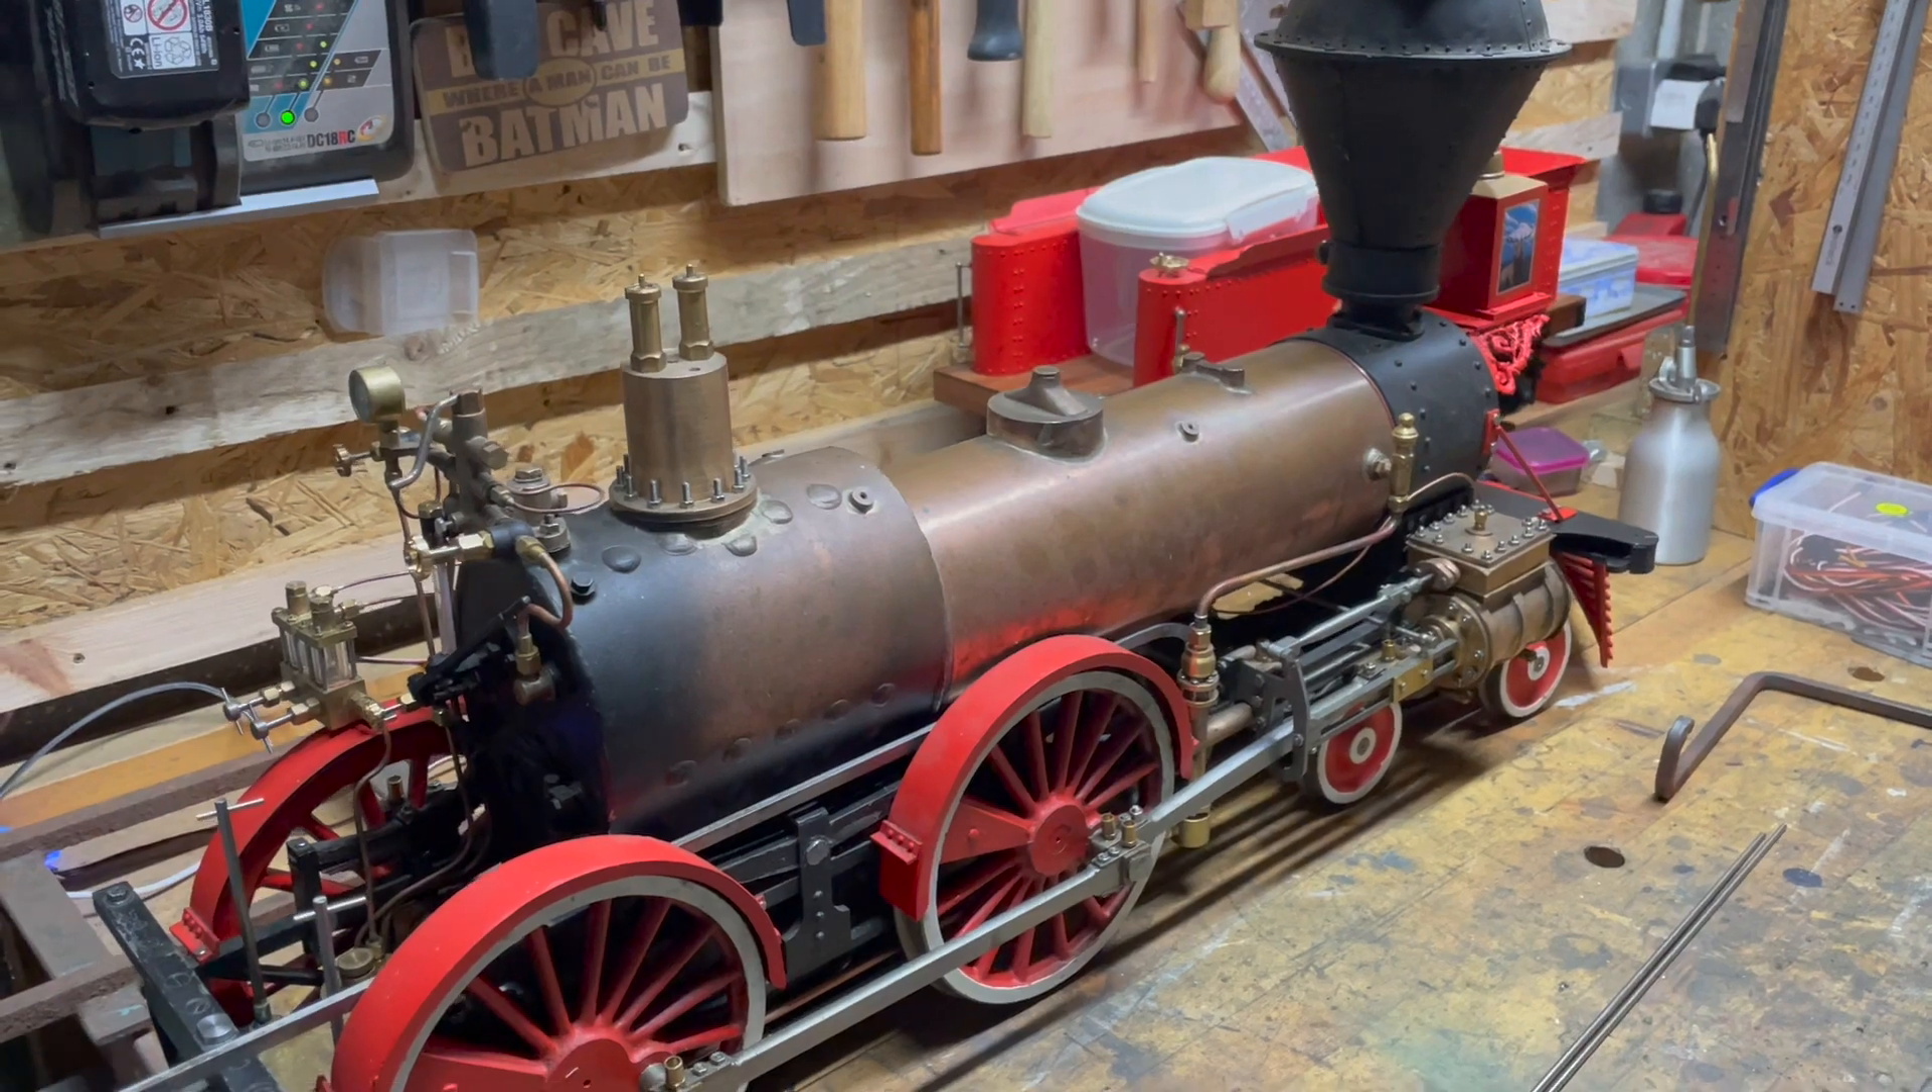You can see the boiler cladding is not fitted.